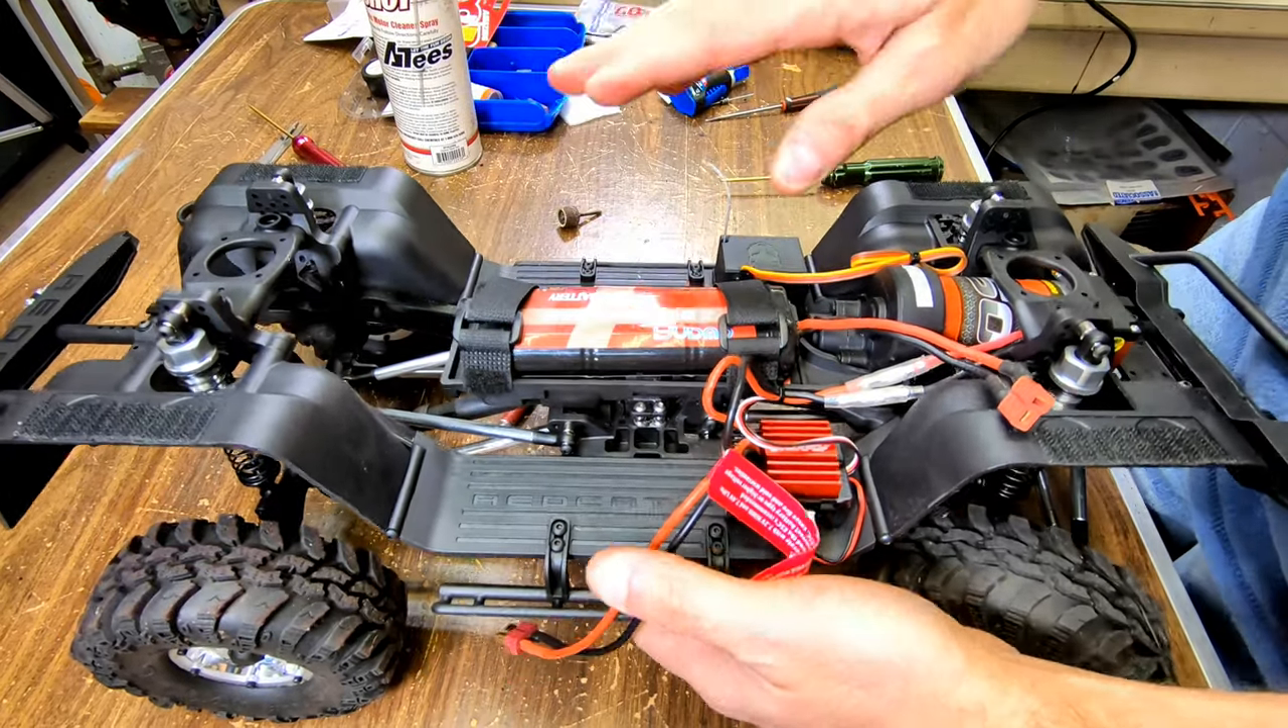I'm gonna put a battery pack in here real quick just to see and there it is it fits.